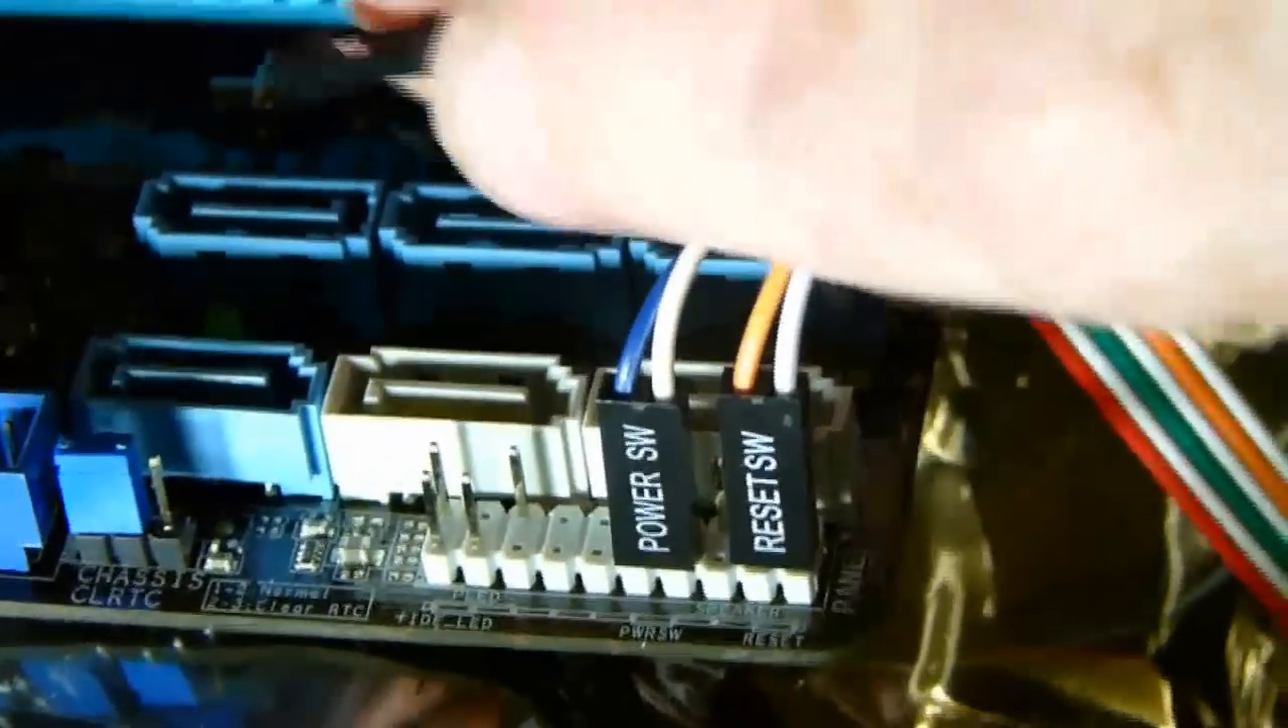So the orange one there is the positive and there's the power switch already plugged in.